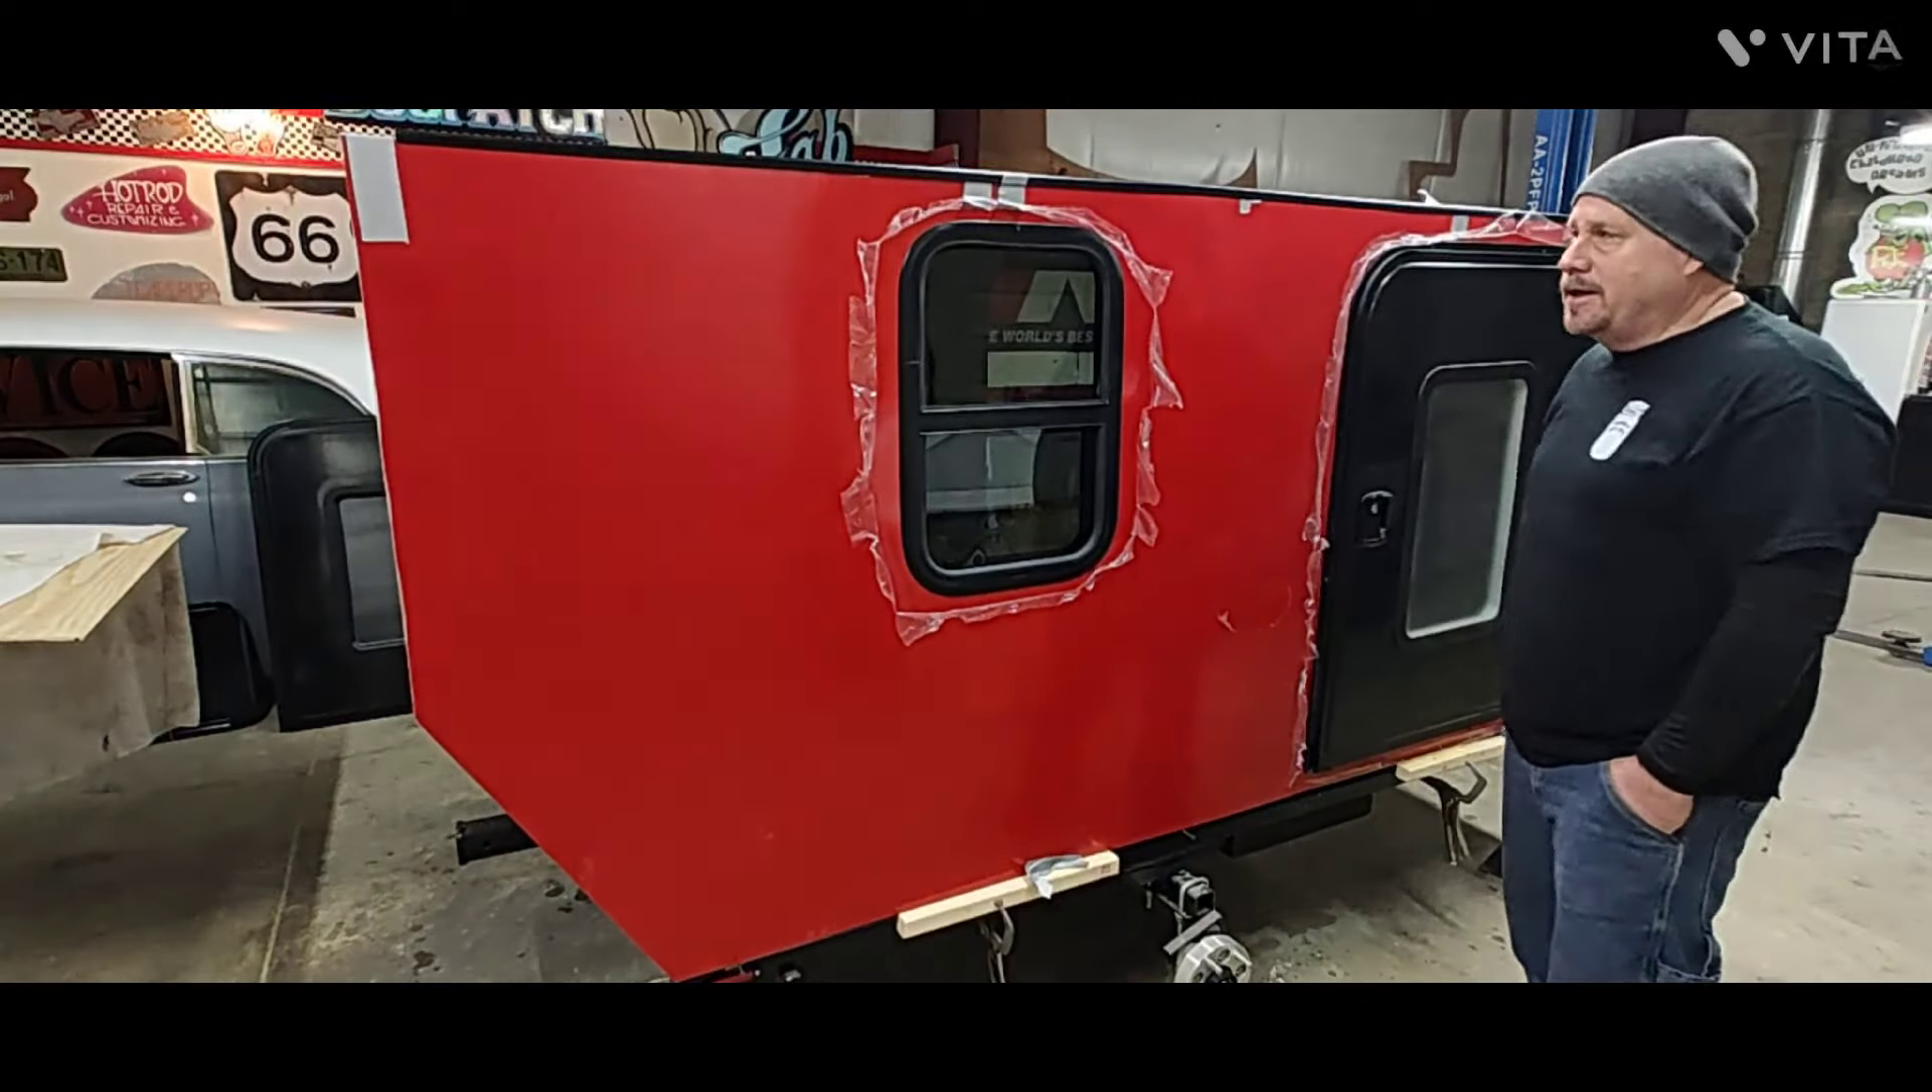As you can see I pop the door and window in temporarily.